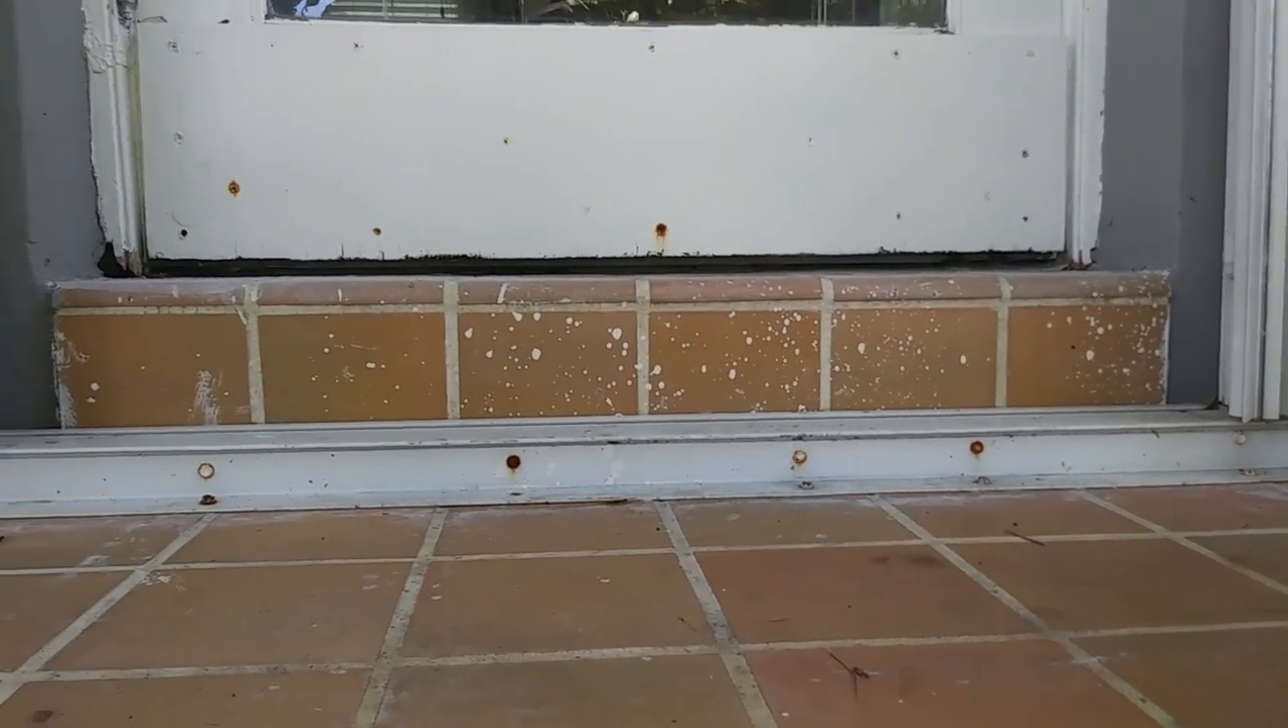There's a gap underneath that door.